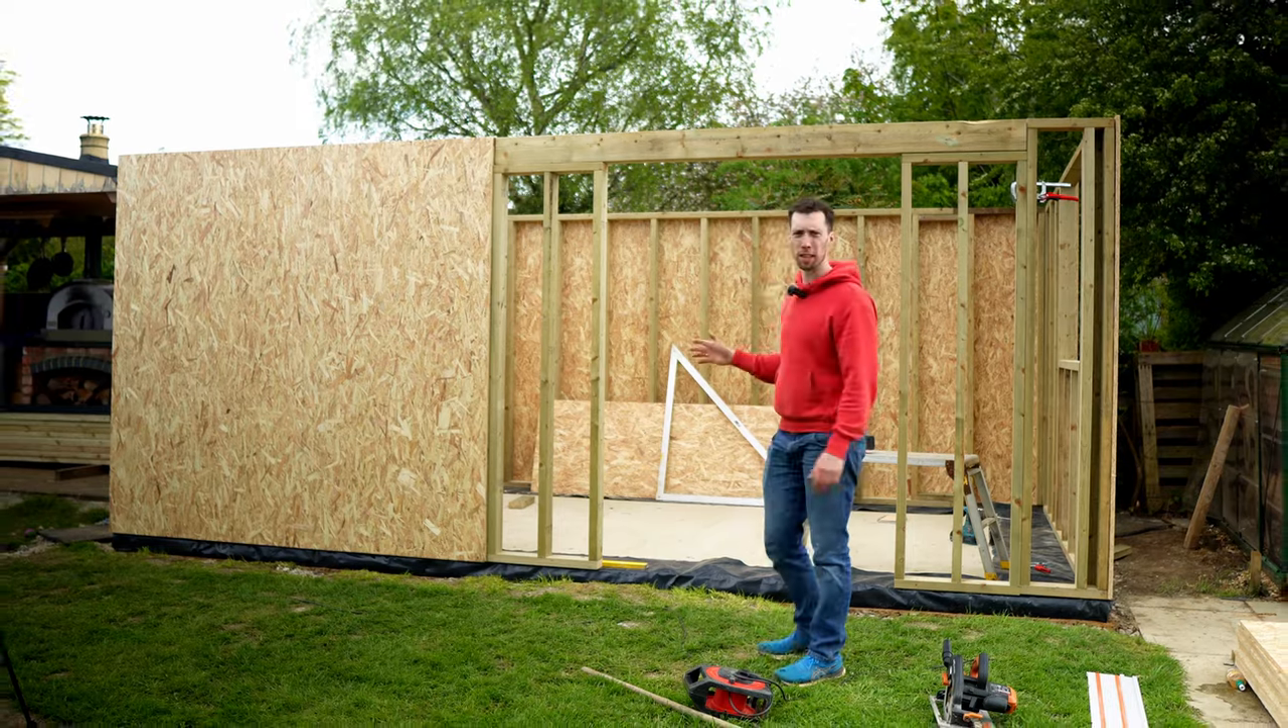We have got most of the walls and framing done in the six hours that we allotted today.